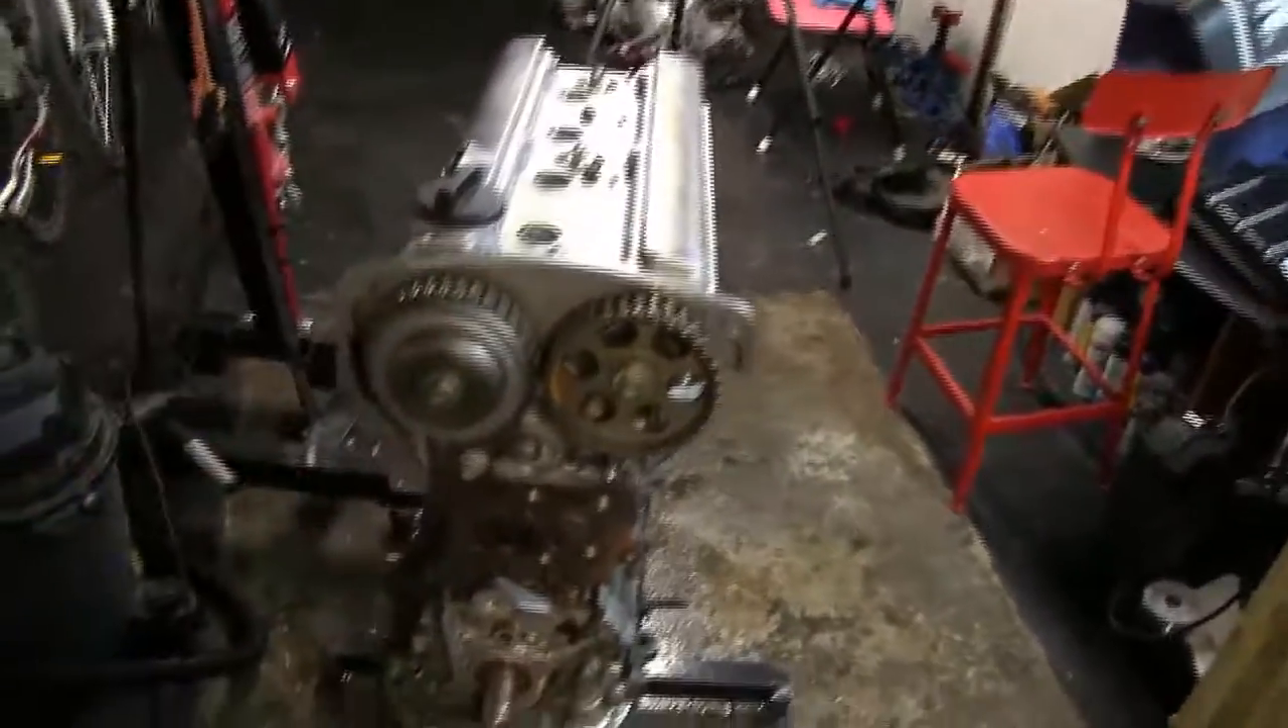We still need to remove the head oil pump and oil pan.